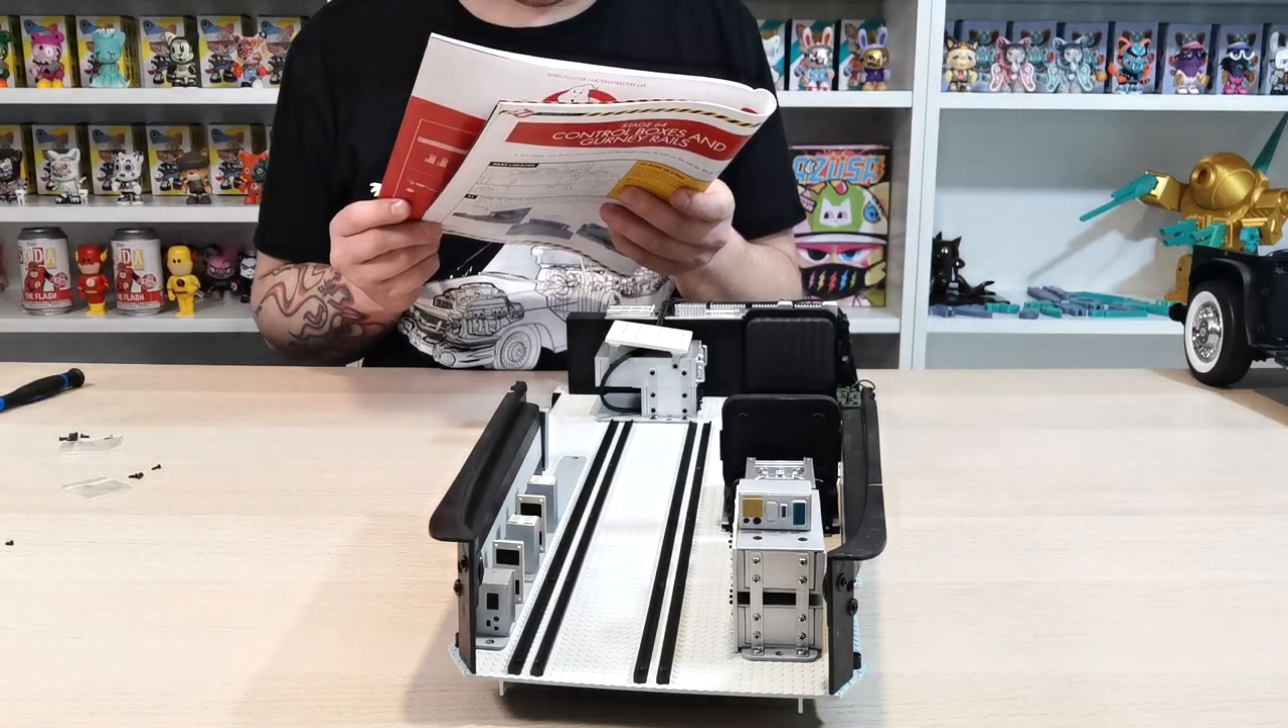Okay guys the rails are now in place so this is what it should look like.